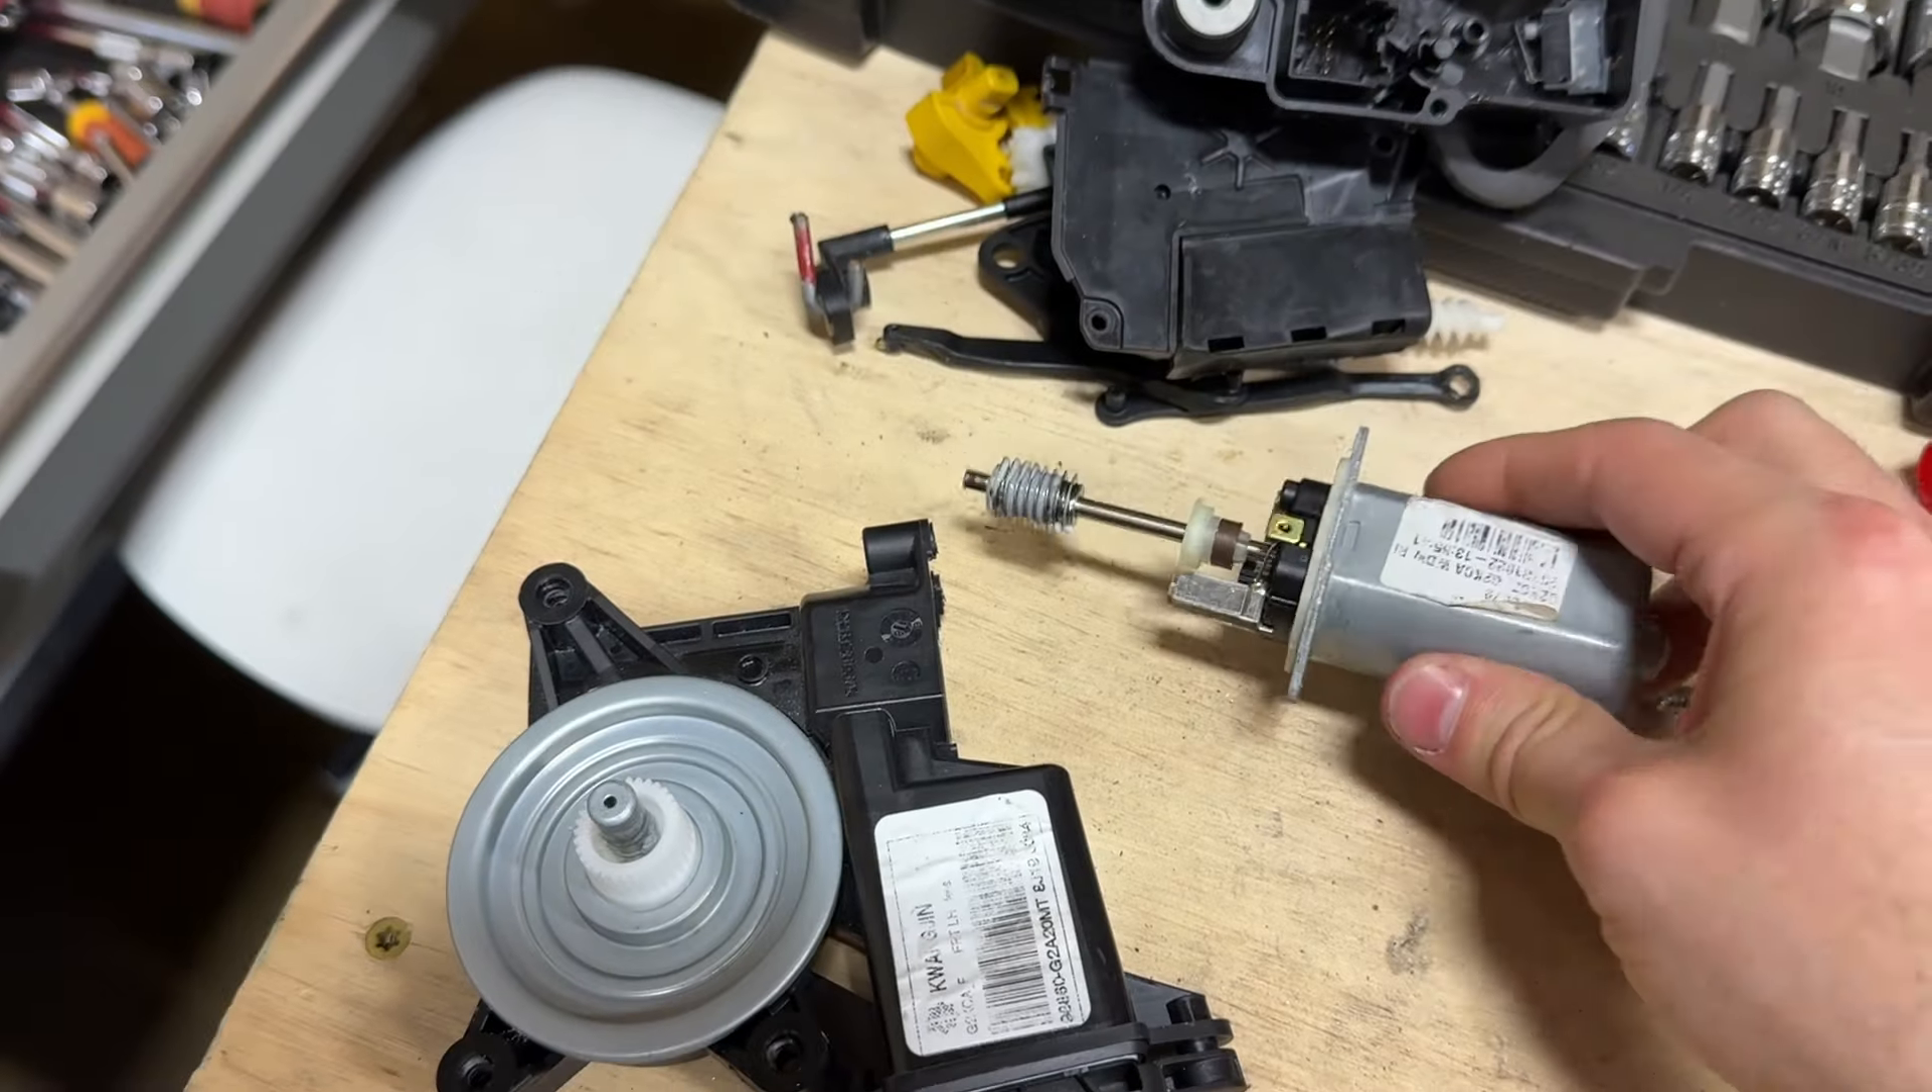So what I've done is I've taken these apart and this was just three screws and it's just an electric motor and it's got a worm drive on it.